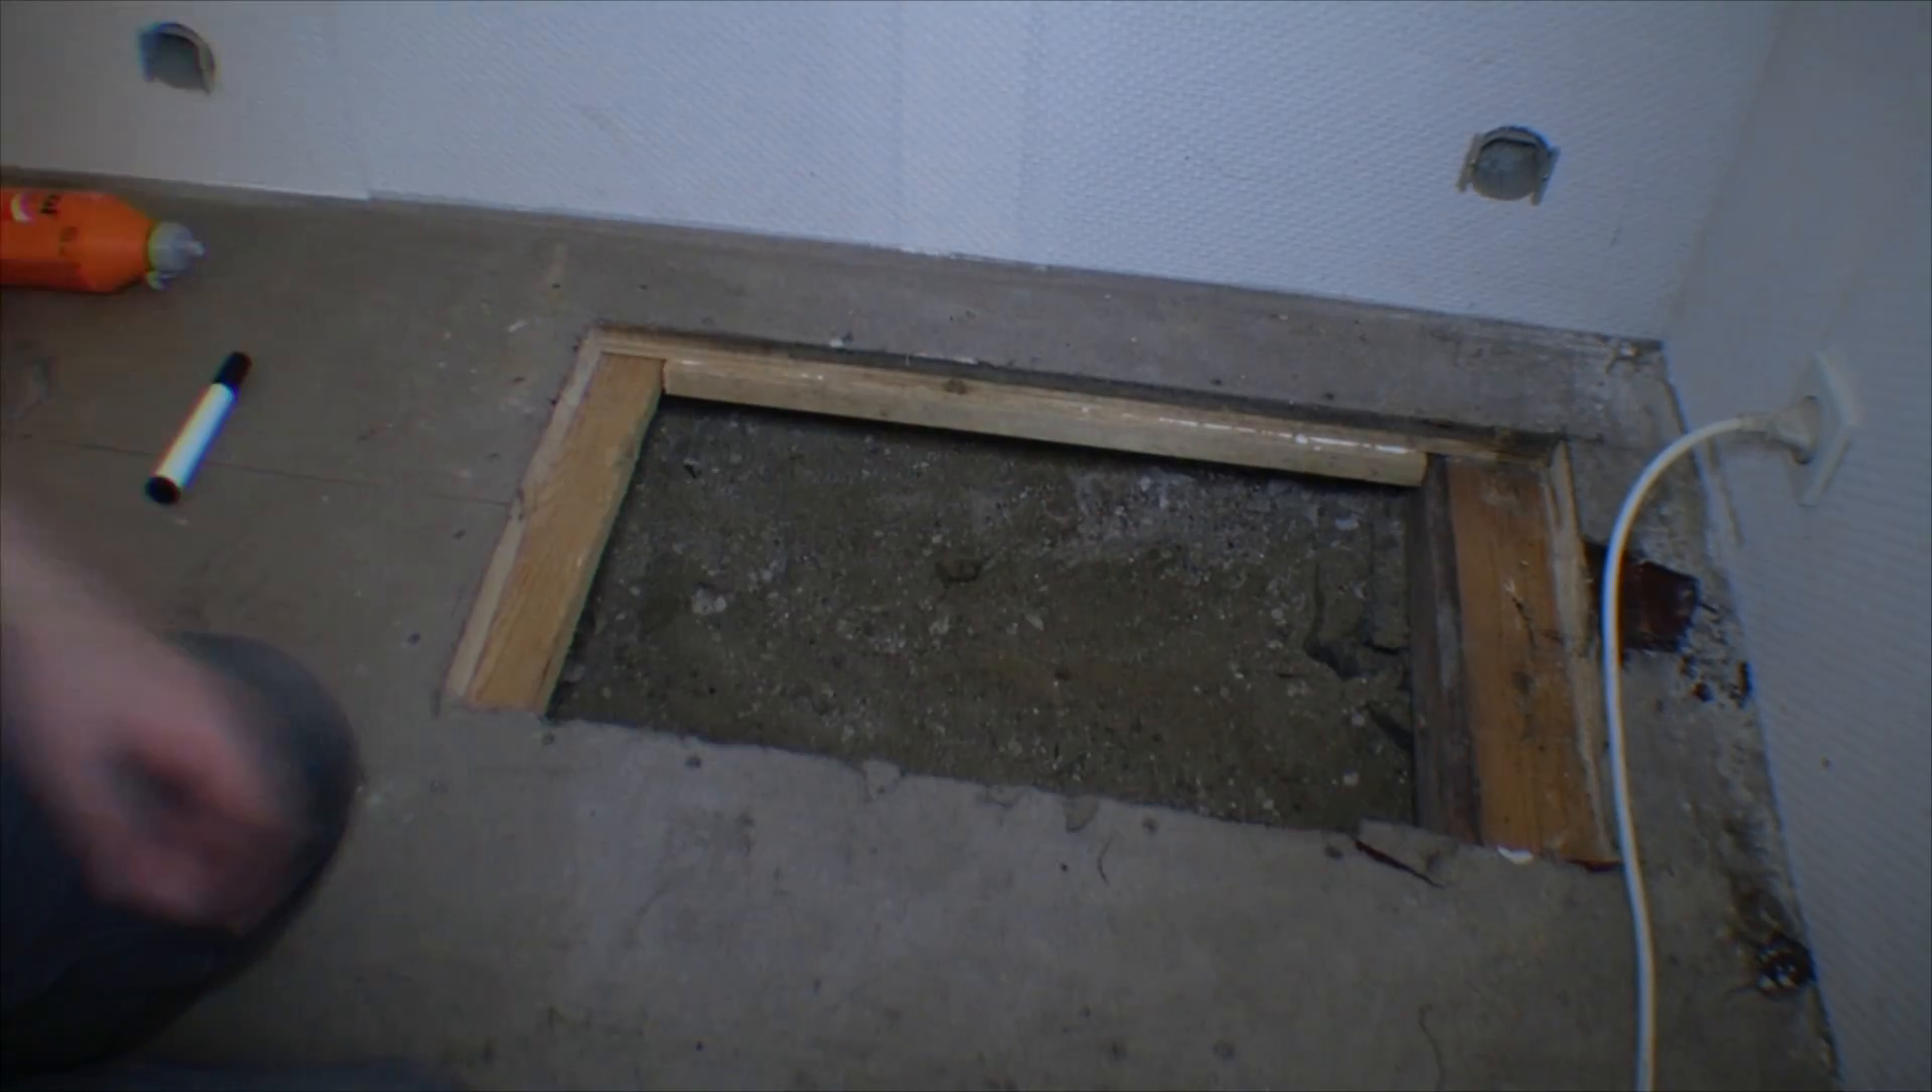Now the boards are in place.